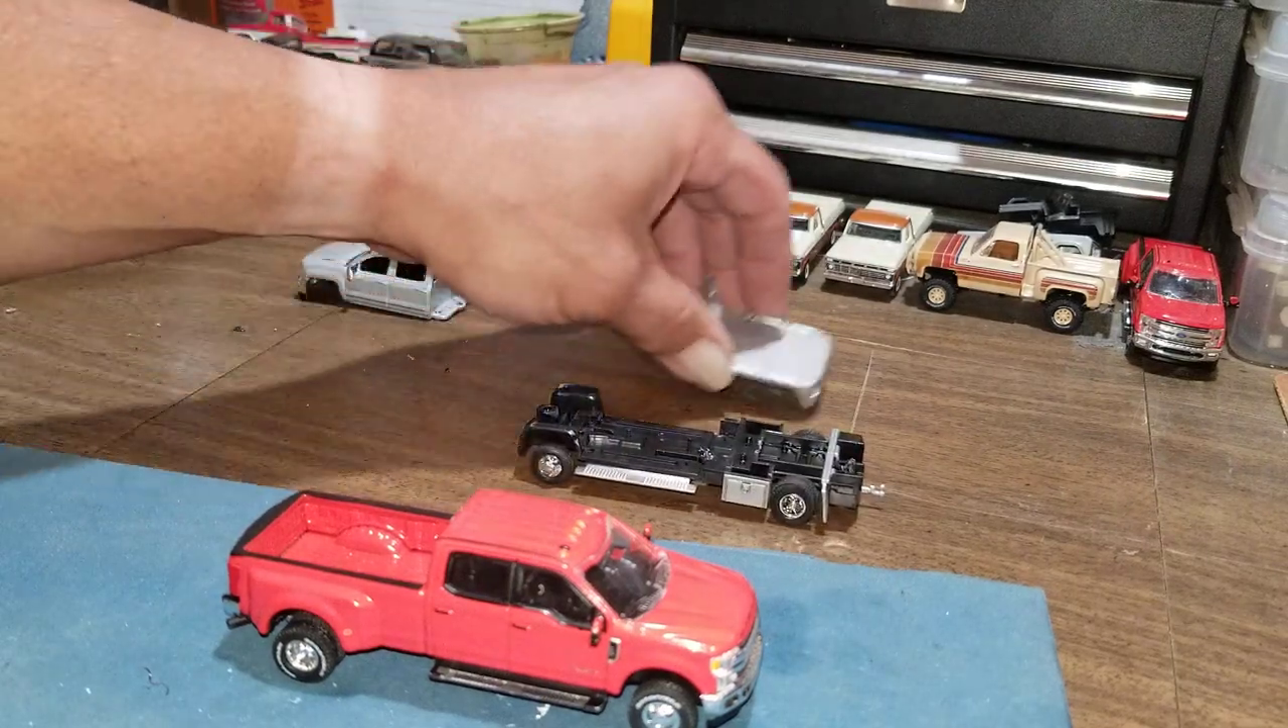Okay so now you can see we got the flatbed off.